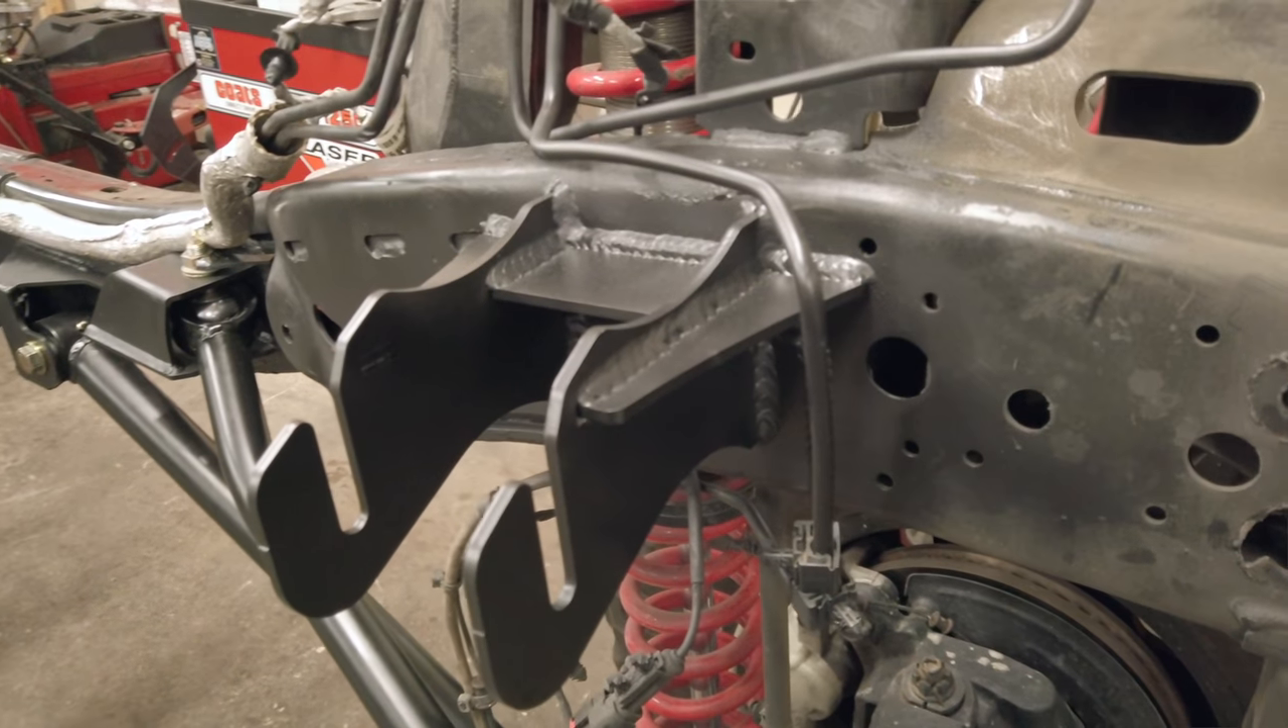We did get the new motor mounts welded into the frame, painted up prepped so it'd be nice and dry this morning.